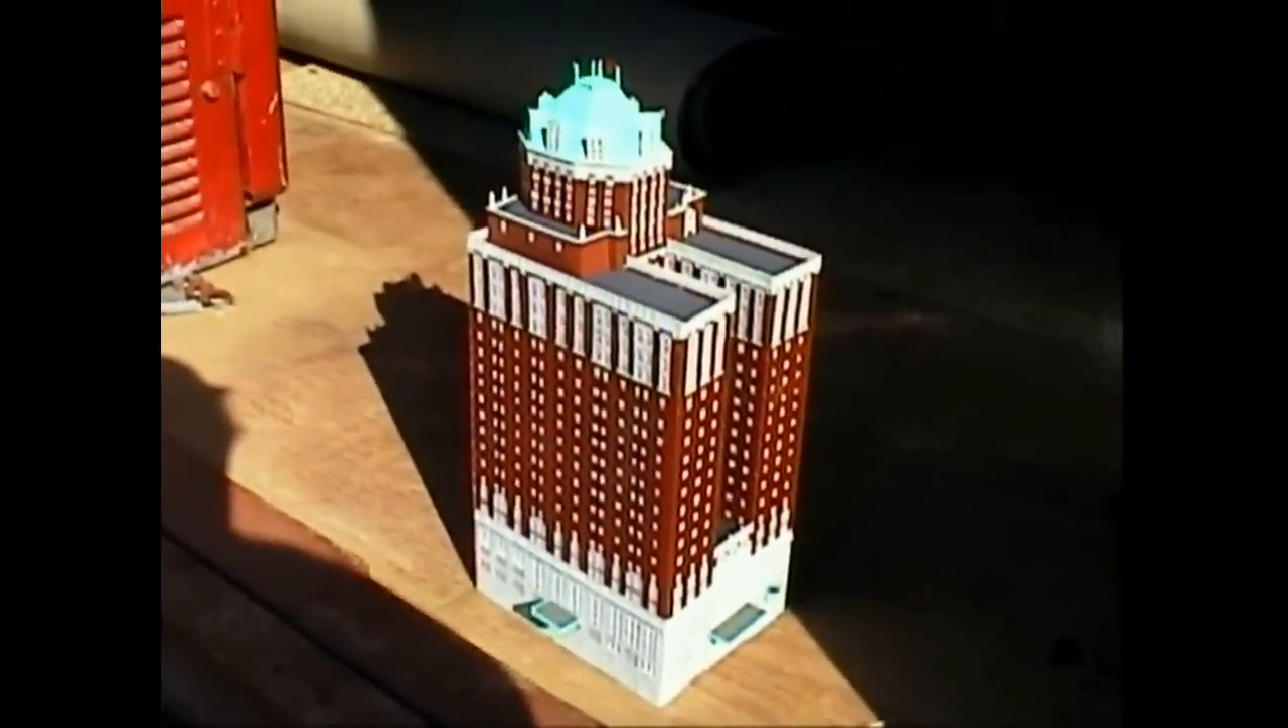The building is finally completed all the trim is there.